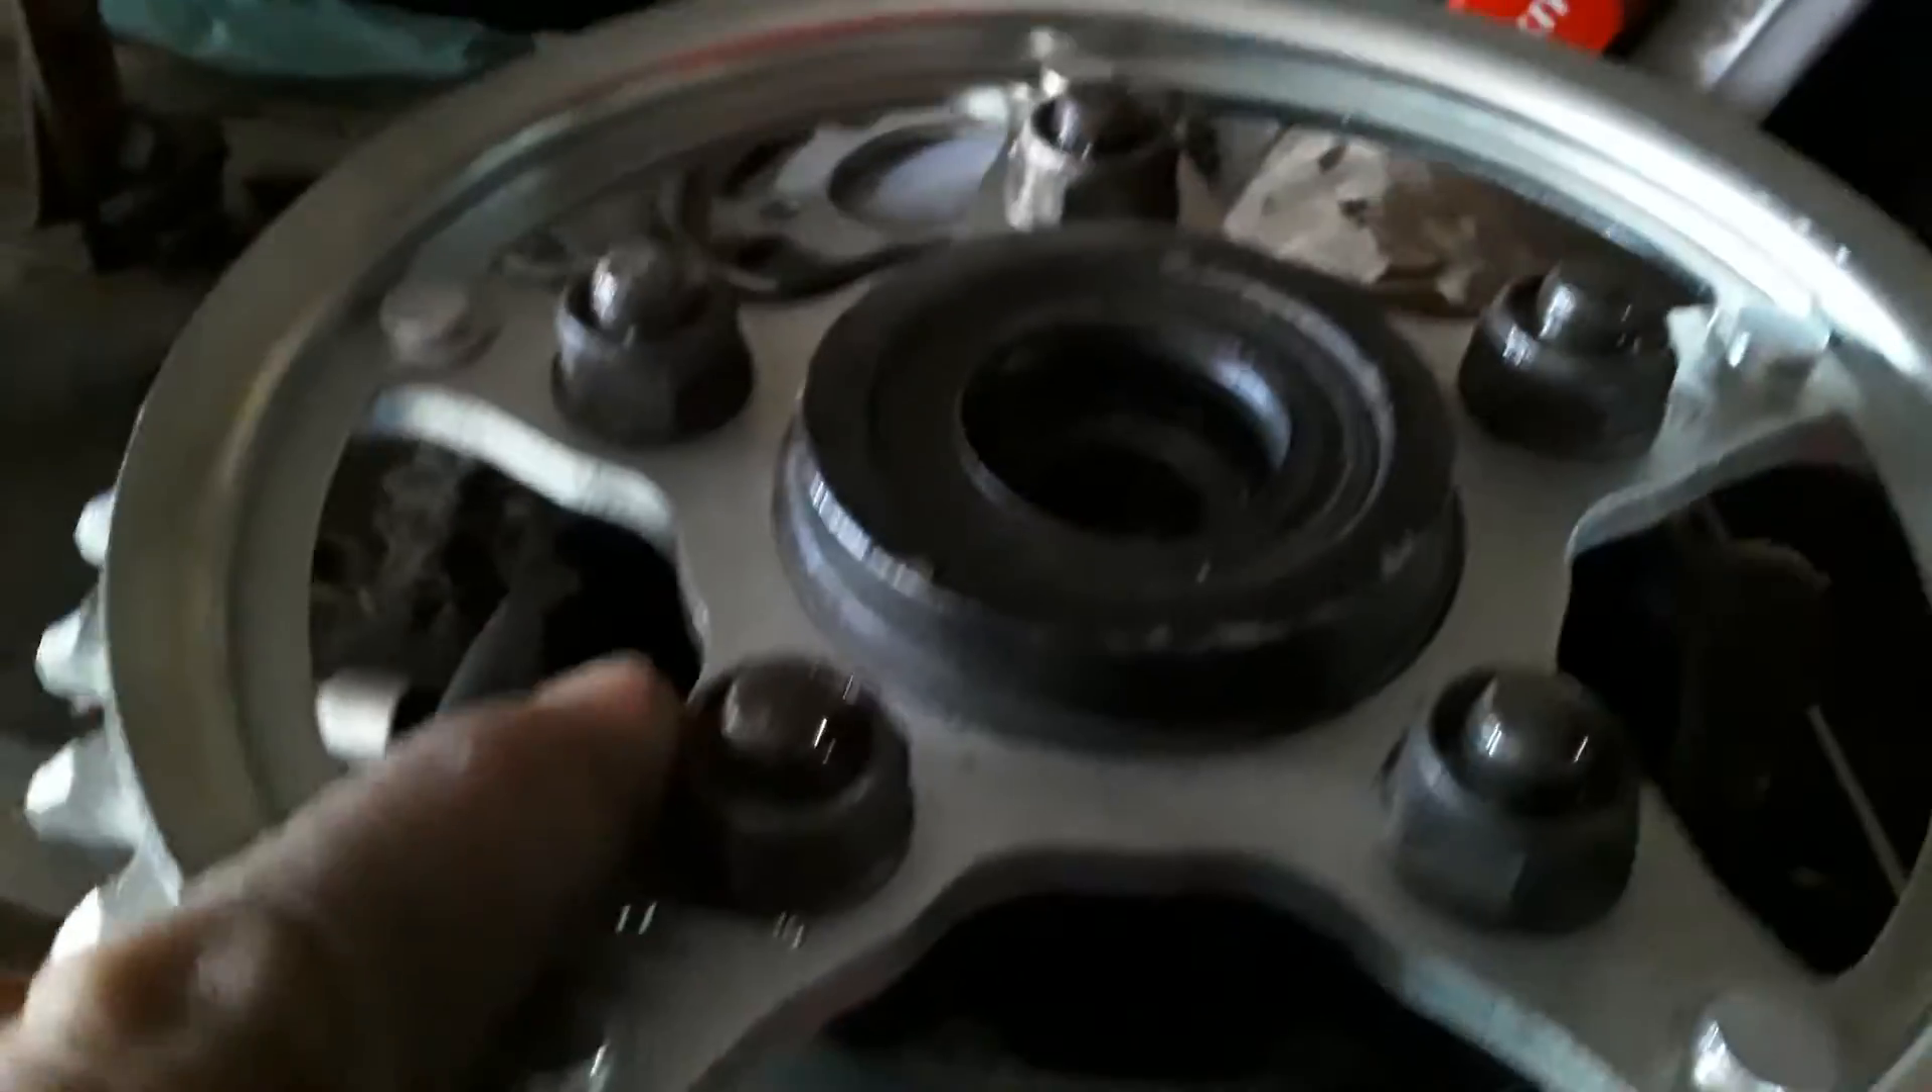Já coloquei aqui a coroa no lugar.